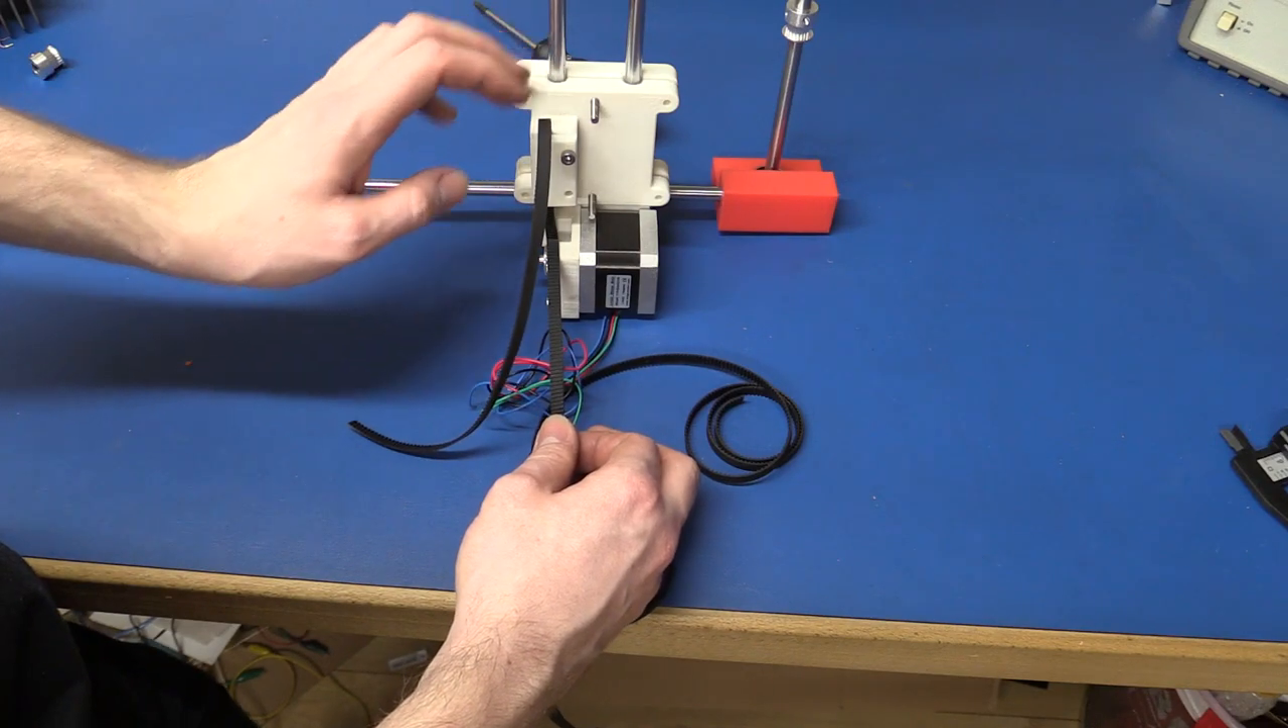I won't cut and install the belt just yet, in case there is something I need to change later on.